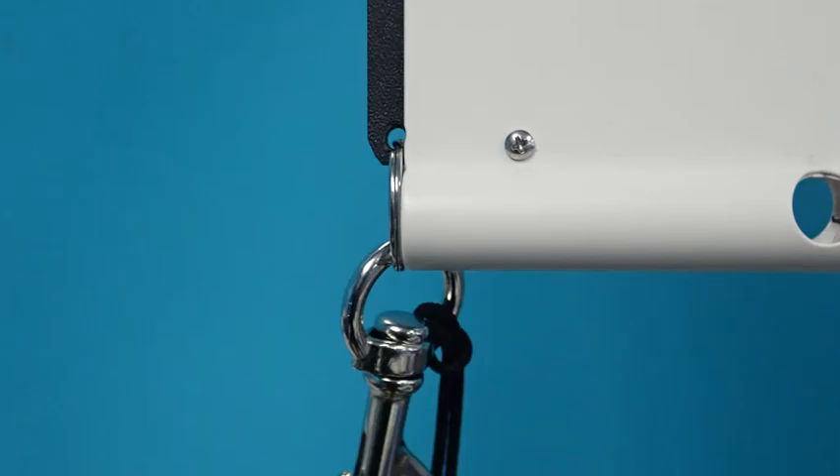One of the finishing touches that you may want to add is a lanyard and a bolt snap. Here I have drilled a small hole at the bottom of the compass board and have used a split ring for securing the bolt snap and lanyard.